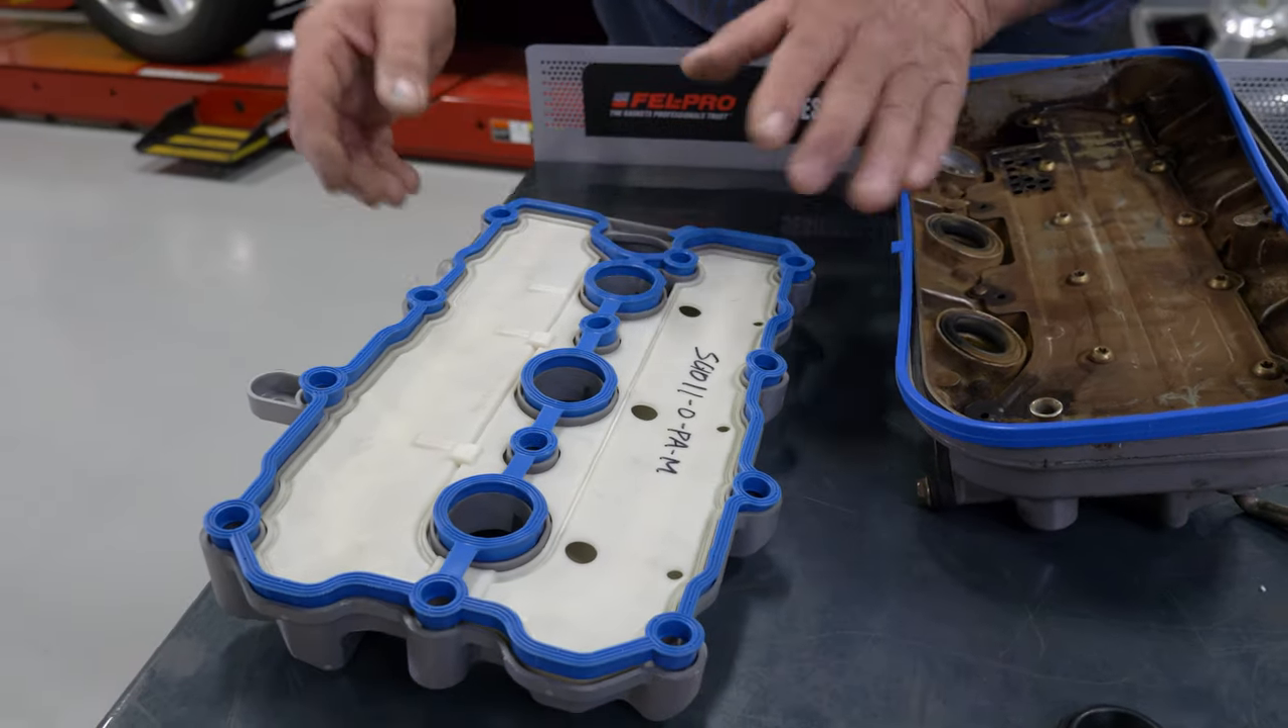So this gasket is pretty self-evident, you can see it fits right around the cover, it drops right into place, and all you really need to do is just push the gasket down into the groove.